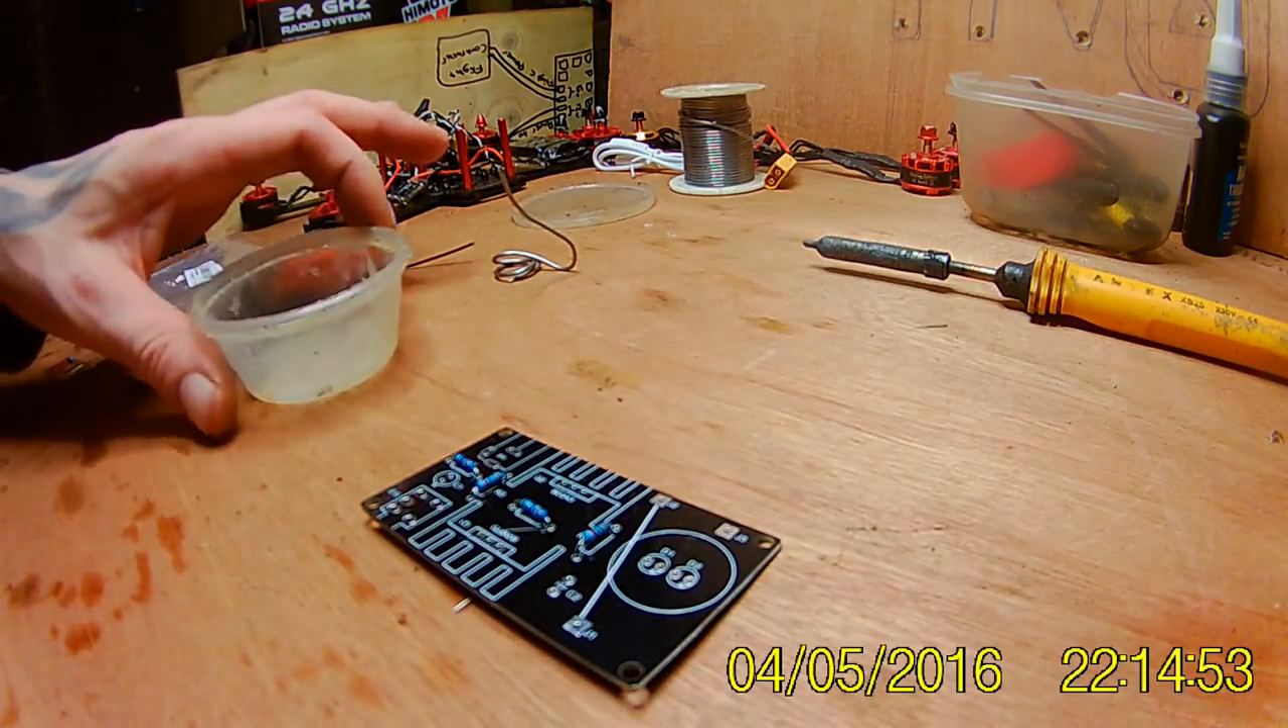So 4 resistors in place just got to solder the backs, chop the wires off.